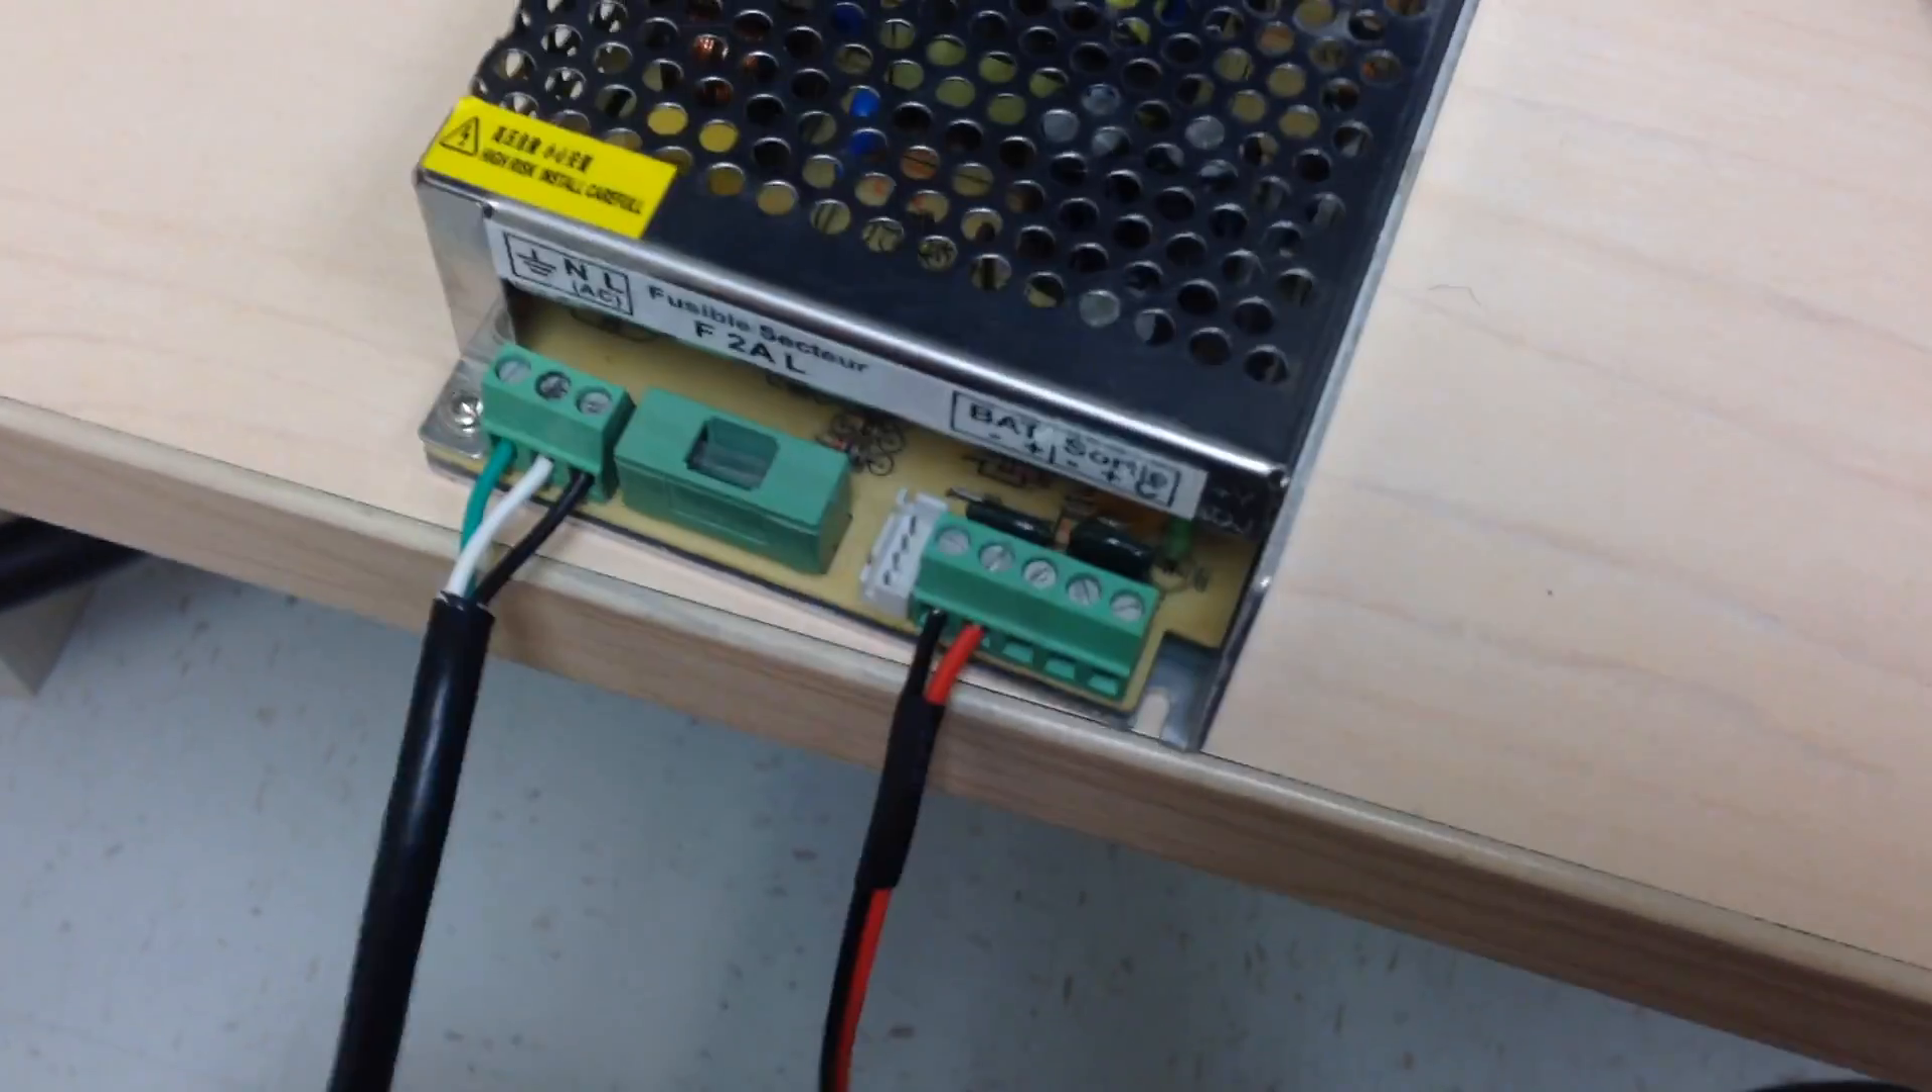I got this all wired up and ready to go. Uh, this is my battery lead.